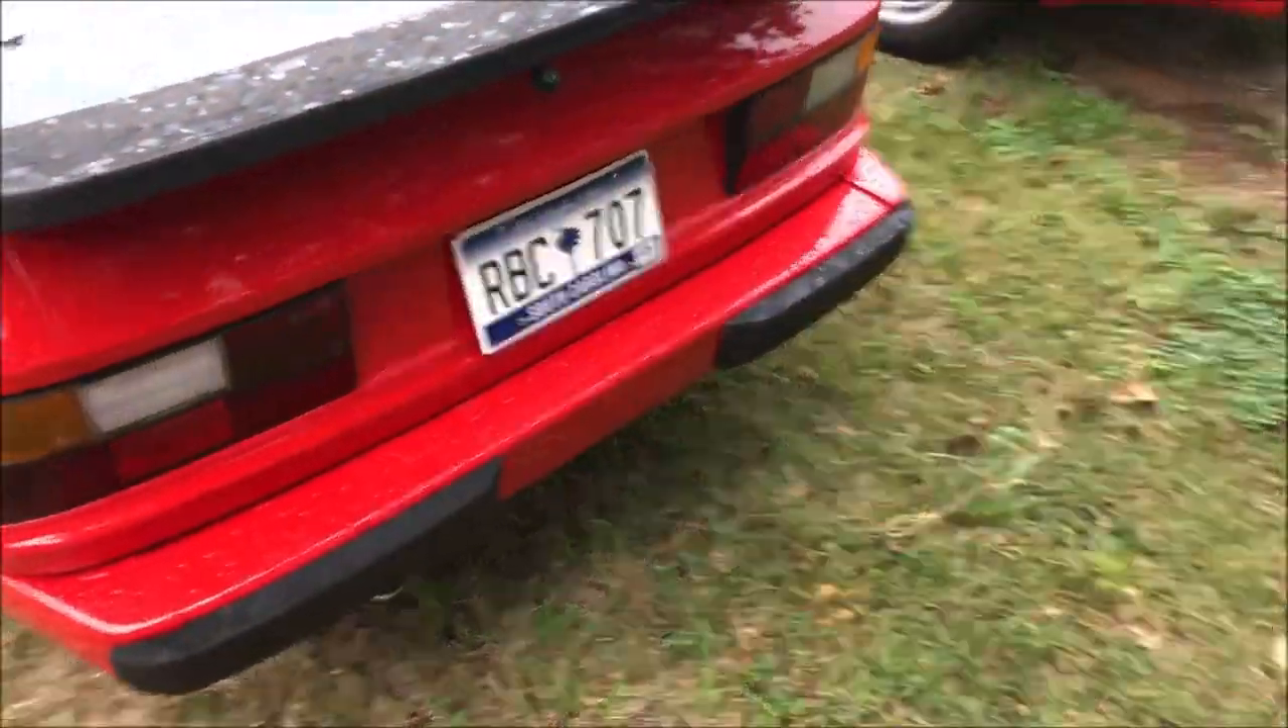Back here we've got taillights in and the rear bumper on.